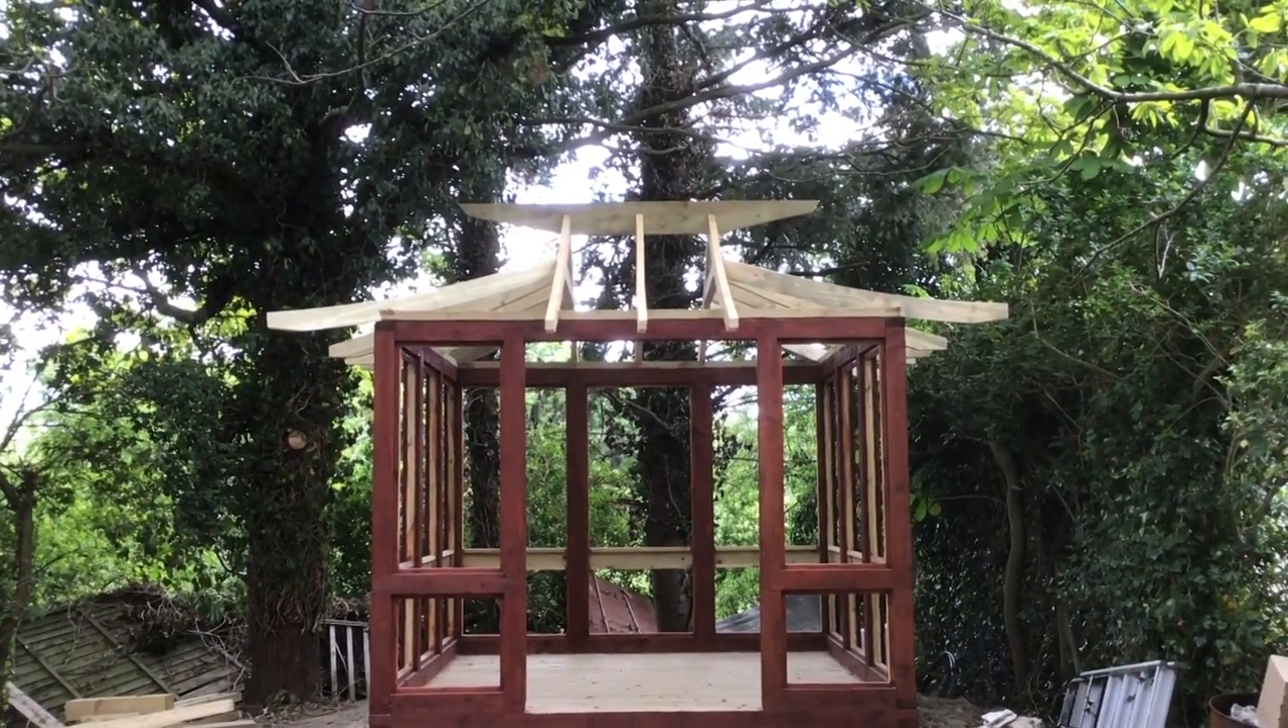The main frame of the roof is now in place.